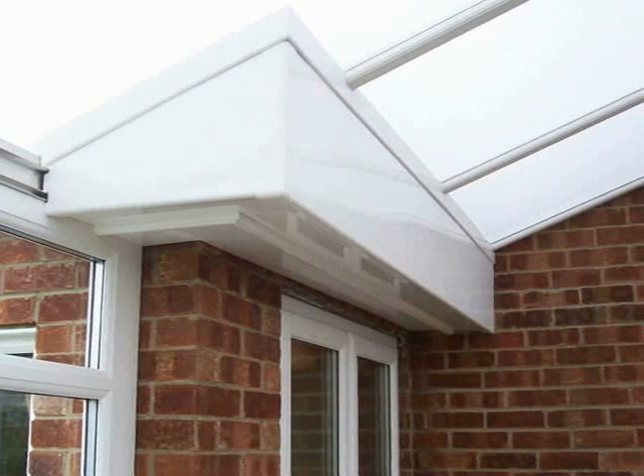Looking back into the conservatory now we can see the high end box gutter as it's all been clad in the UPVC.